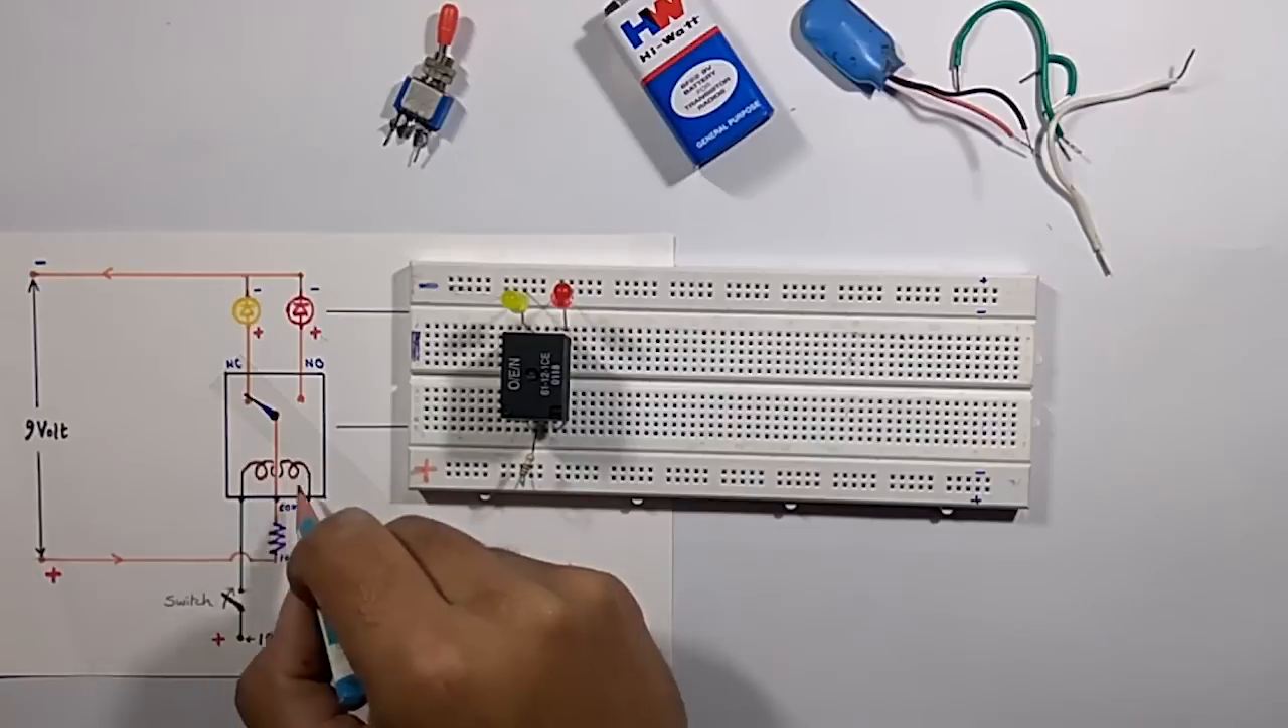Now two LED are placed on this wearable board. Now this portion of the circuit is completed.